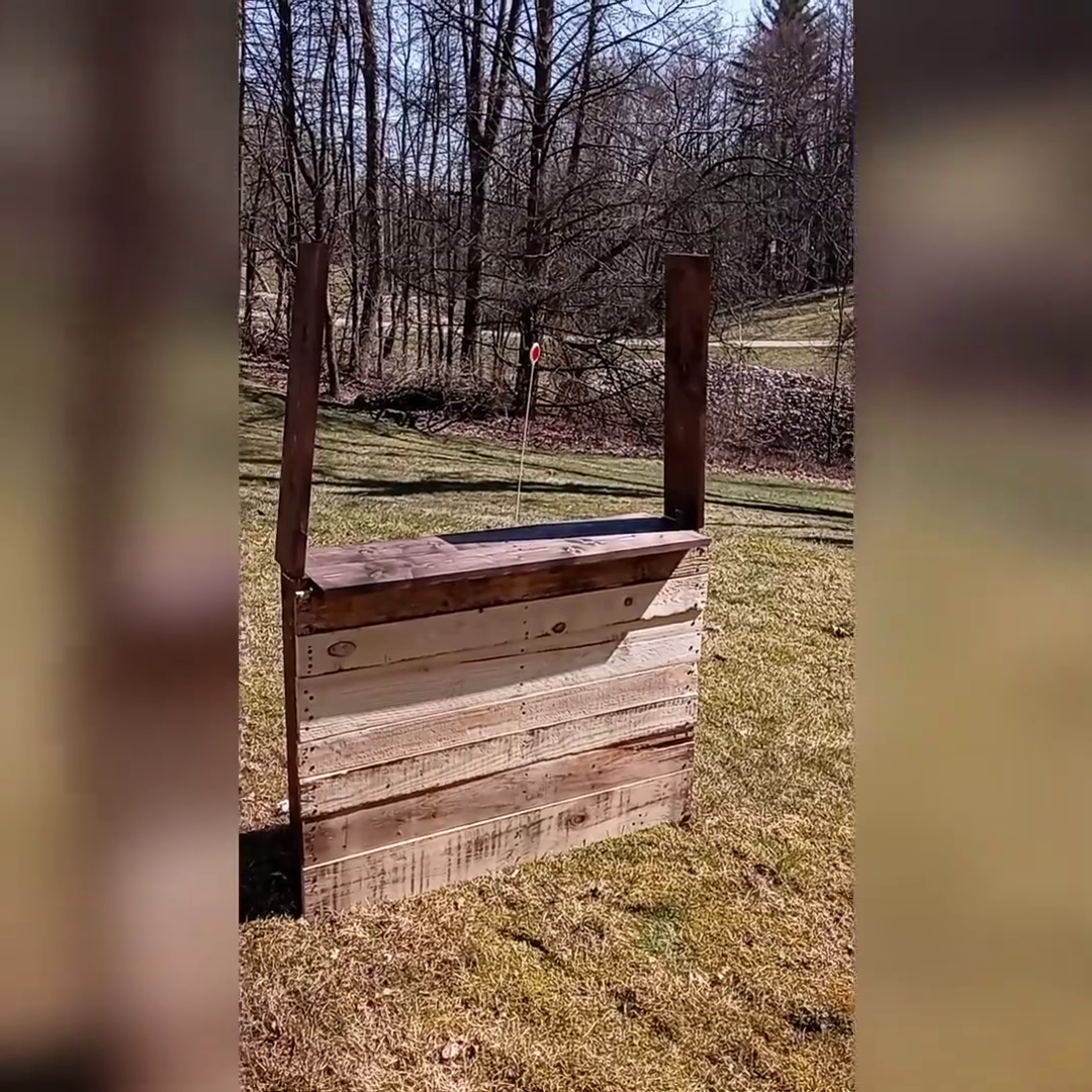Alright, so we've got the pallet boards on, and next step is to polyurethane it, and get a piece of board, and make a sign.